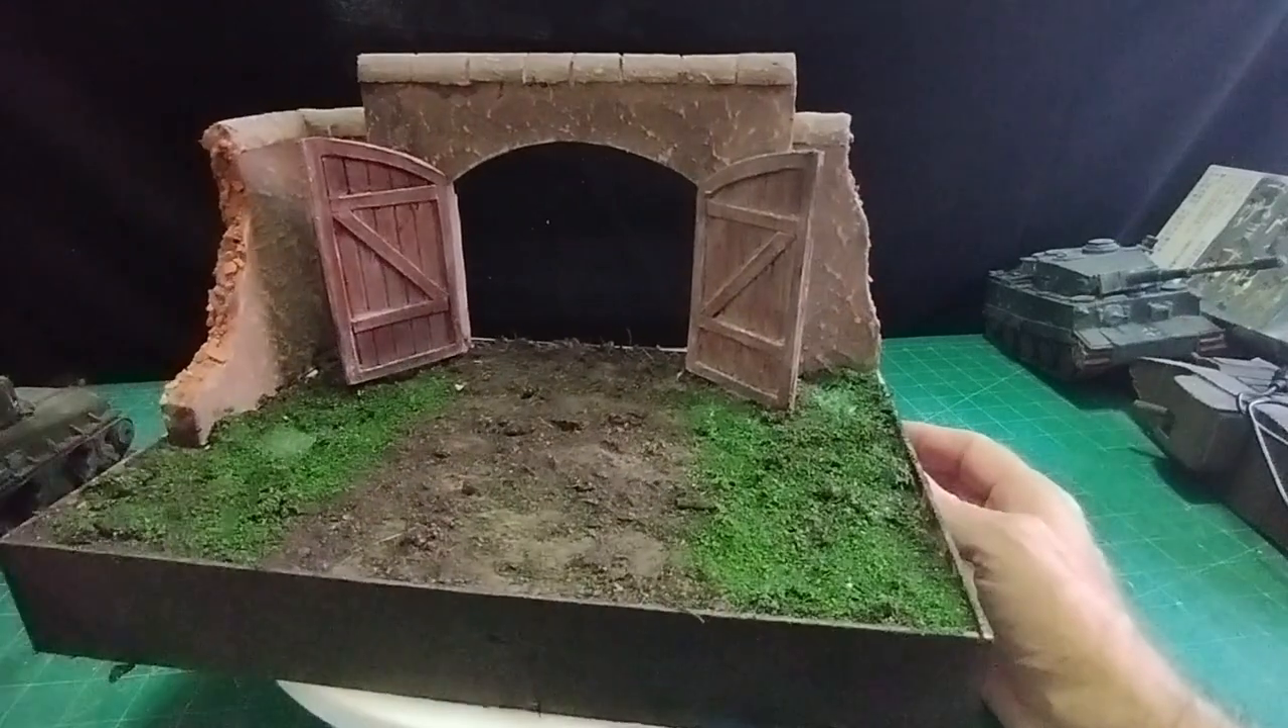Painted my barn doors and just uh stuck them on the side of the arch there with the hot melt glue so they're in position there.